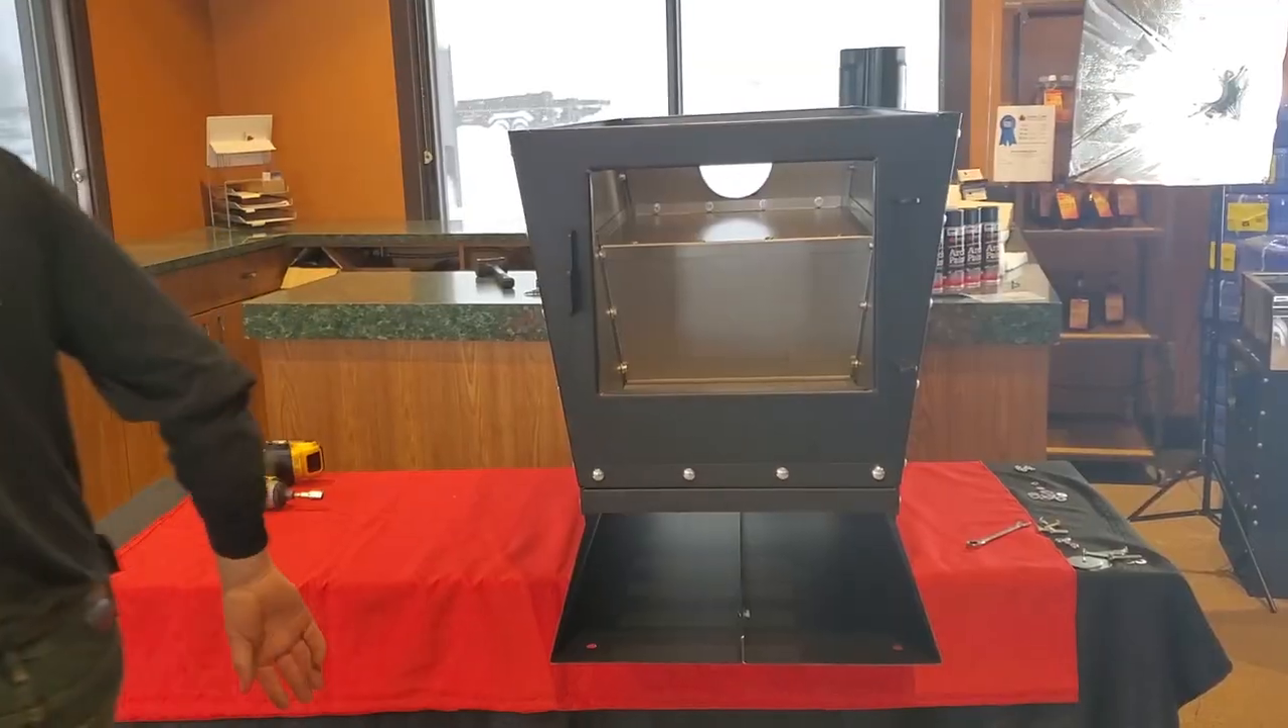And that's it for the assembly of the main arch body.